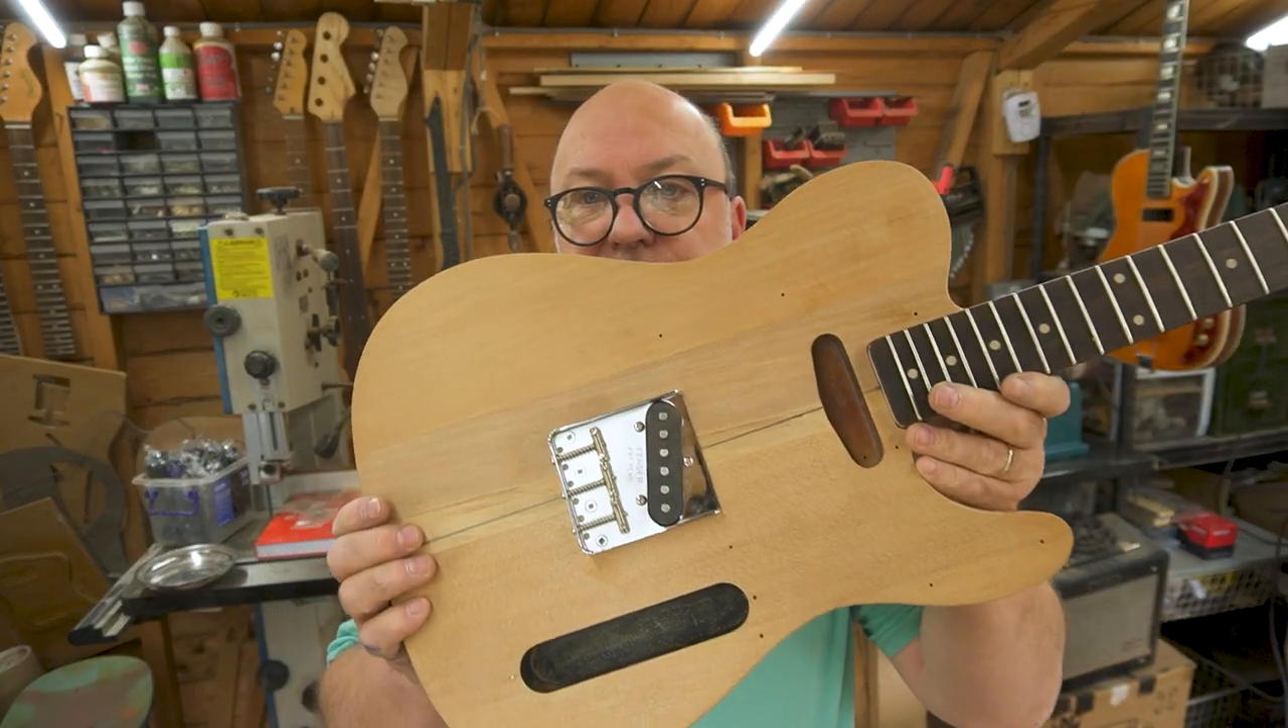The bridge is fixed so there we go the bridge is on.